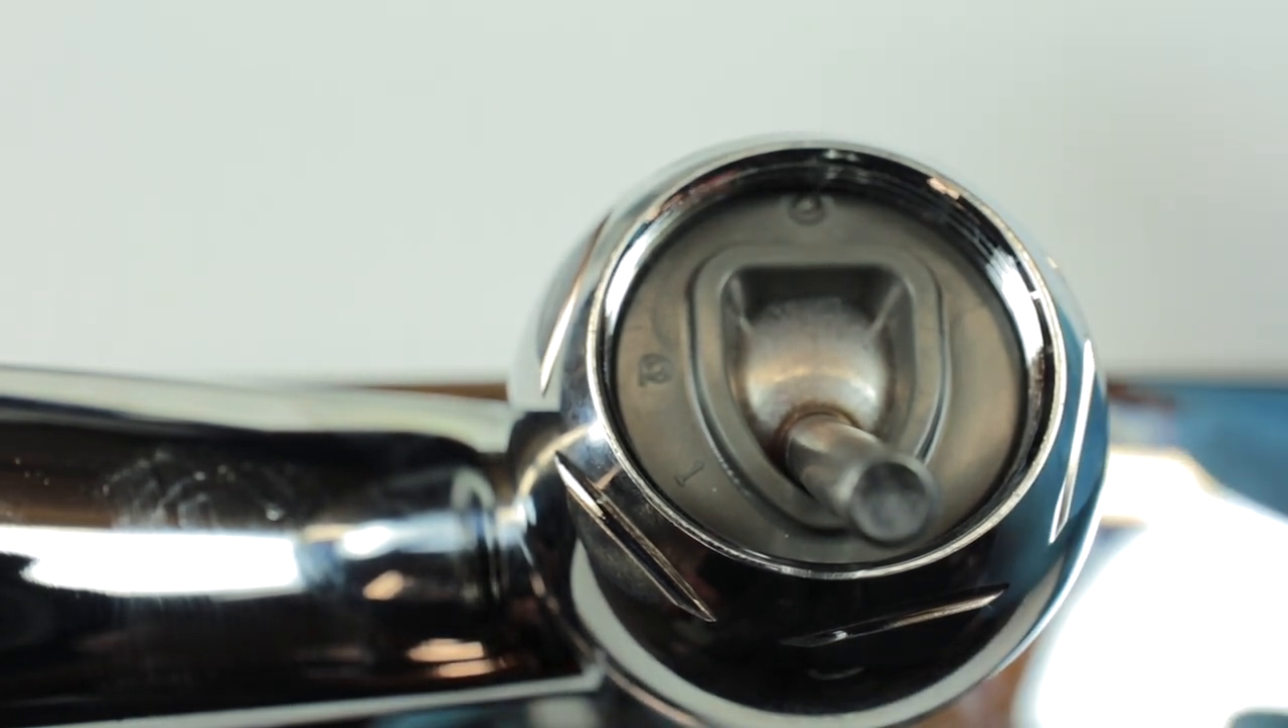I didn't put the handle on yet.